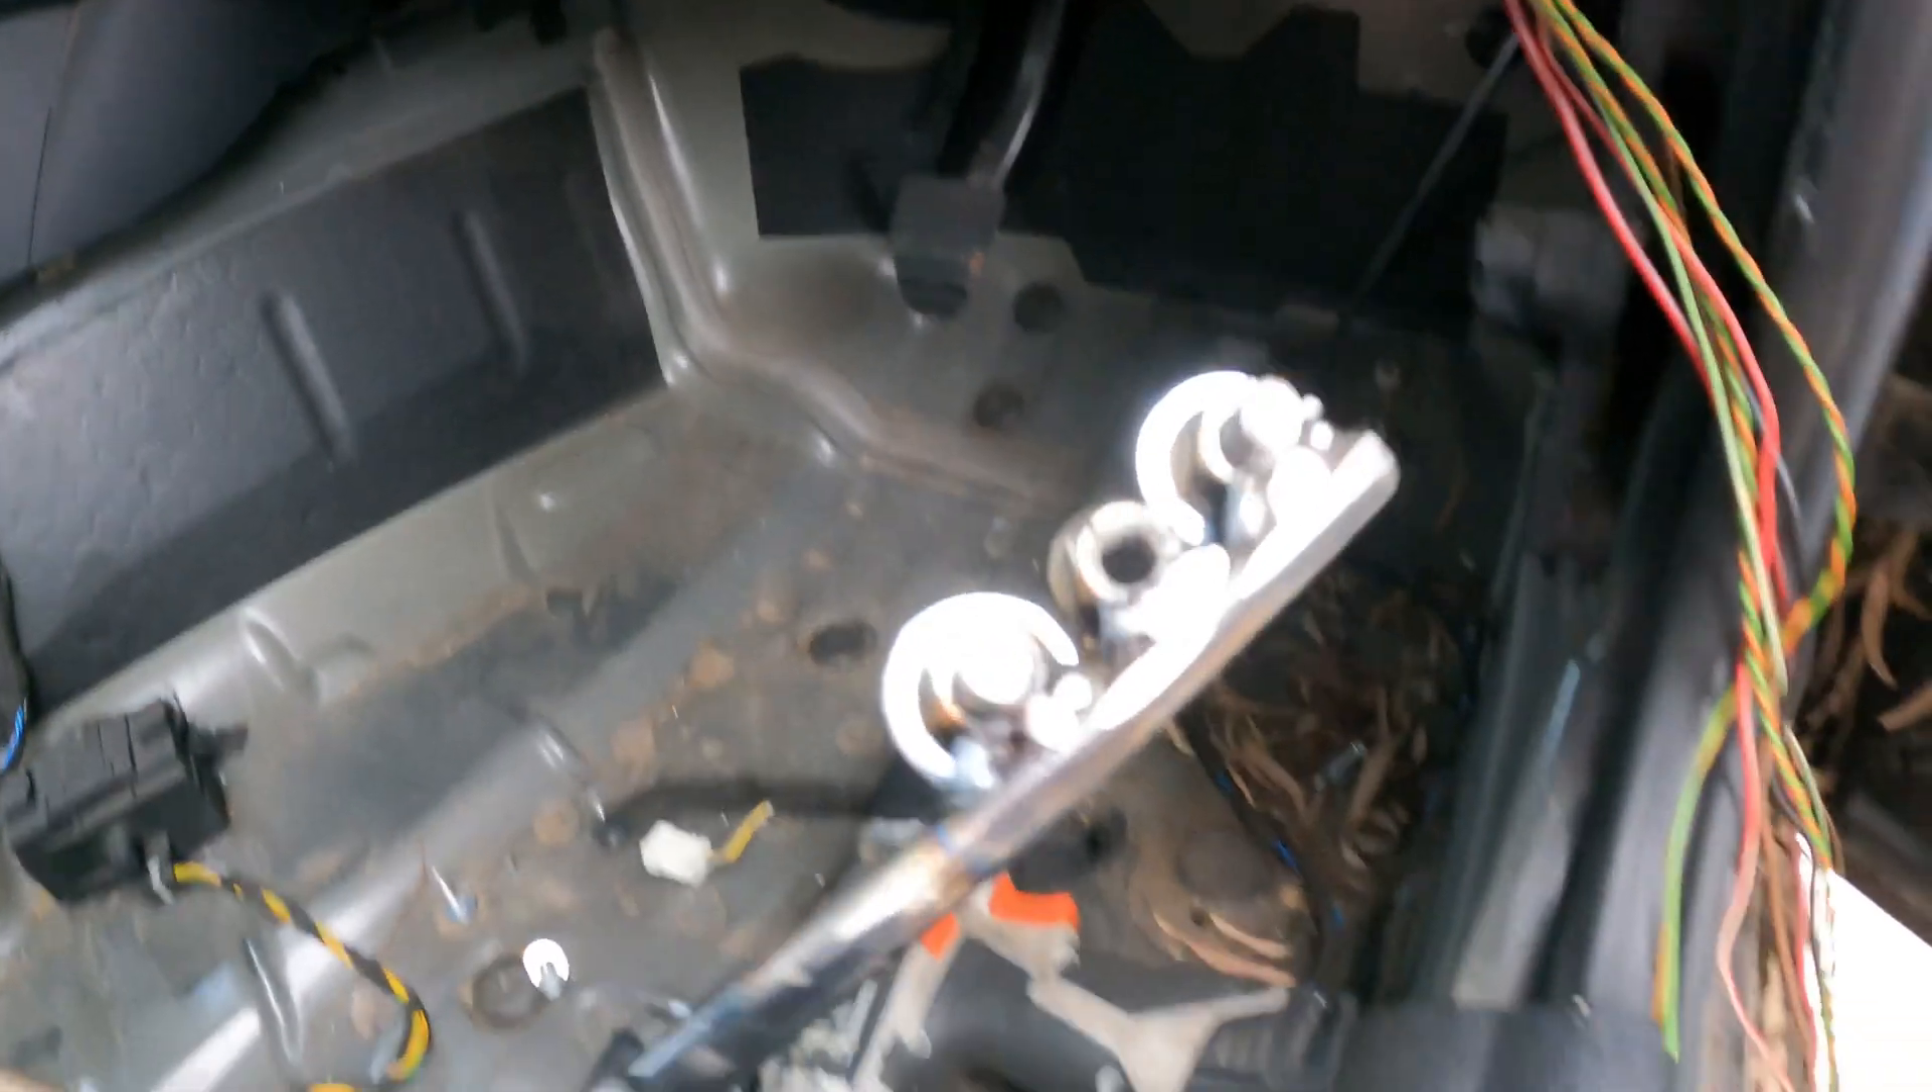Just in the event that I'm not happy with the throttle response, that's why I welded on those three nuts at different heights.